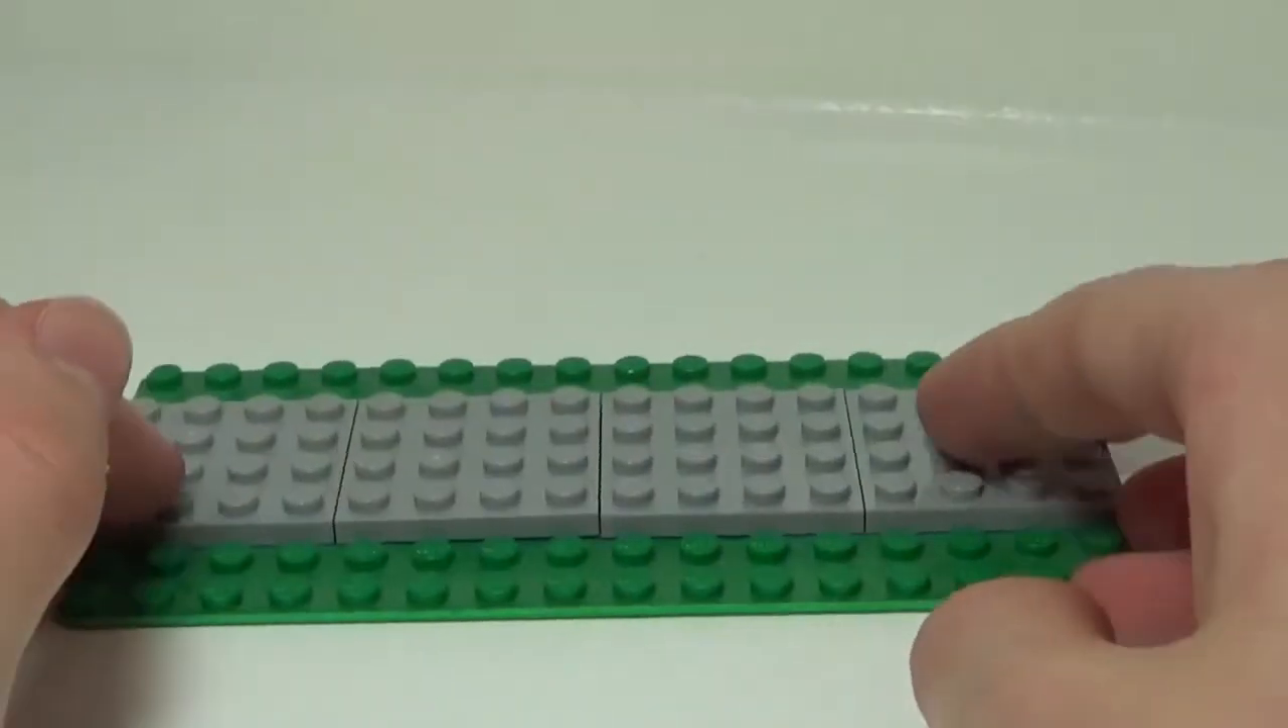So what I've done here is taken four 4x4 light bluish gray plates, and I have laid them out on this kind of oddly shaped base plate.